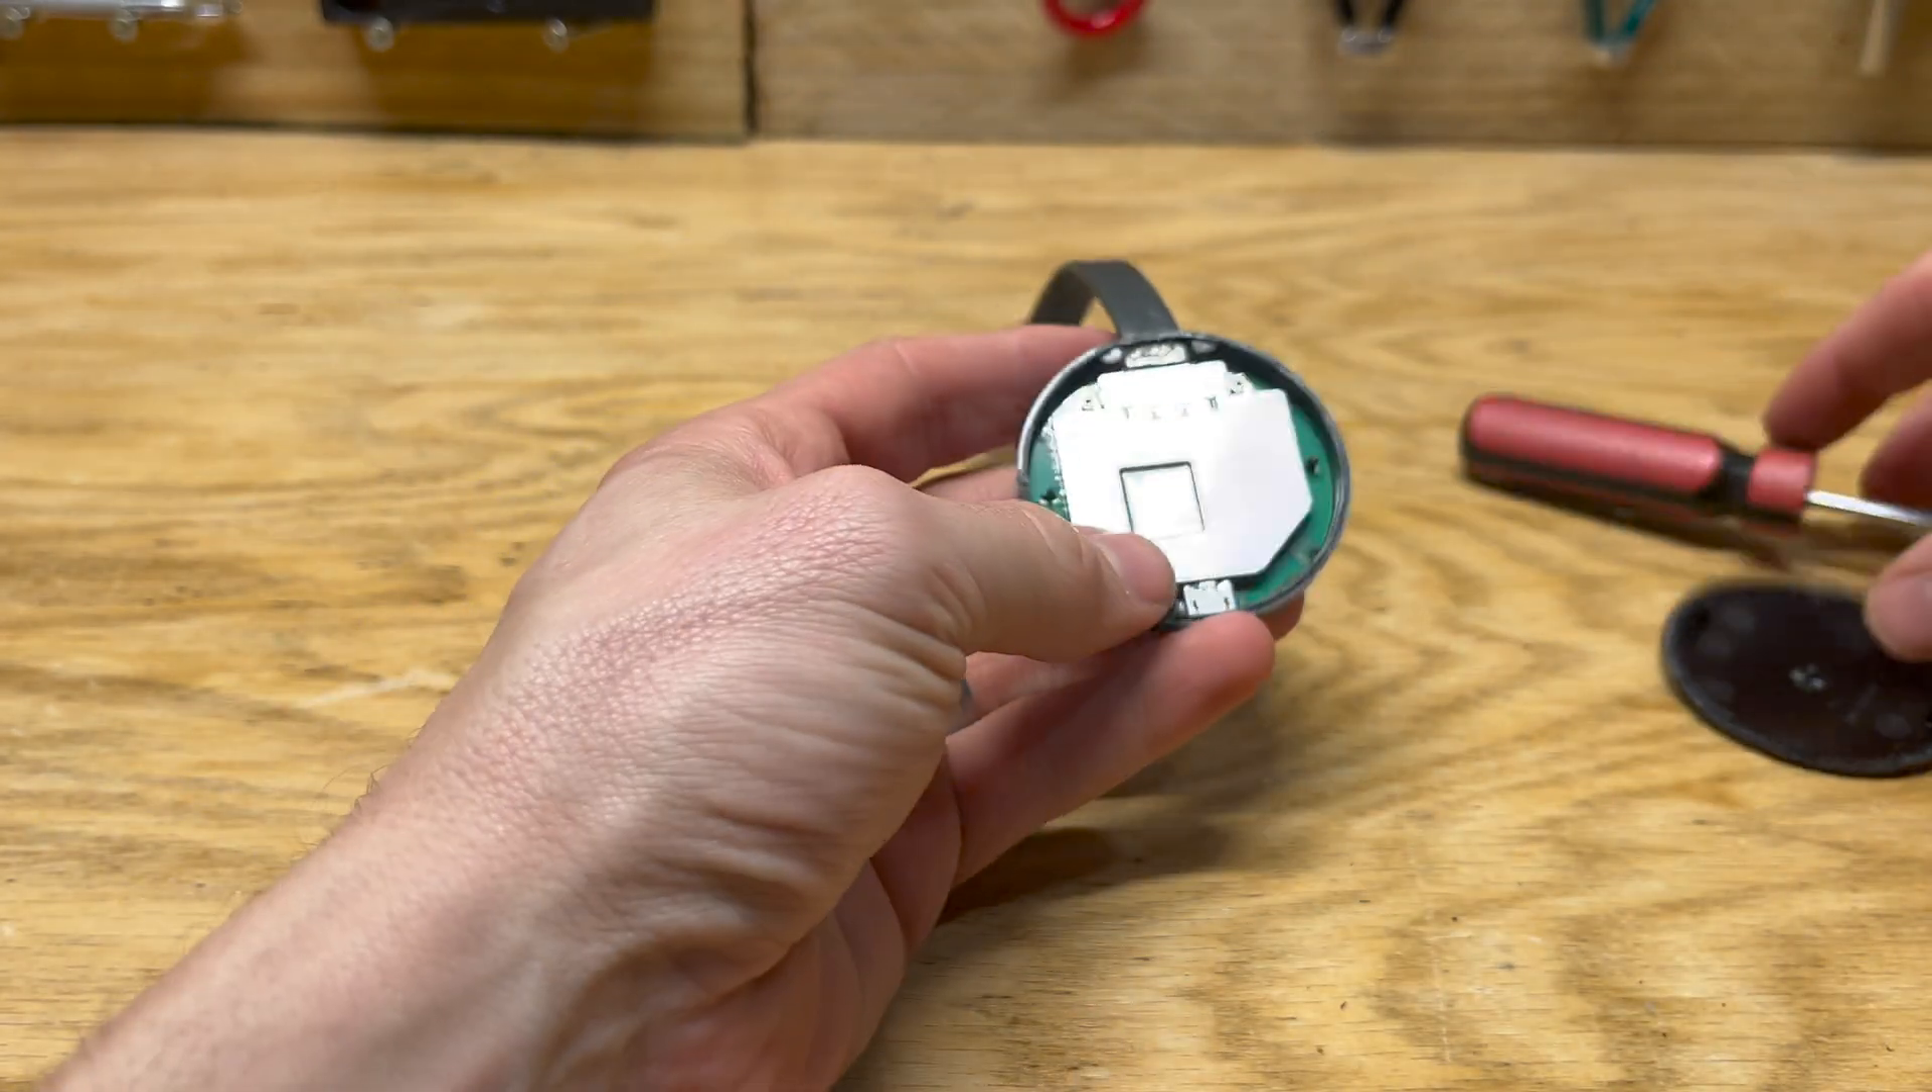So I got the top off this is the inside.